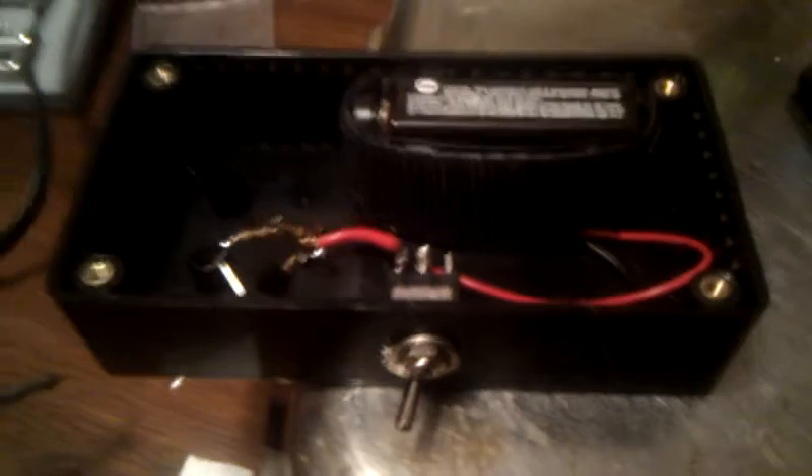You can see already that I have mounted the toggle switch.